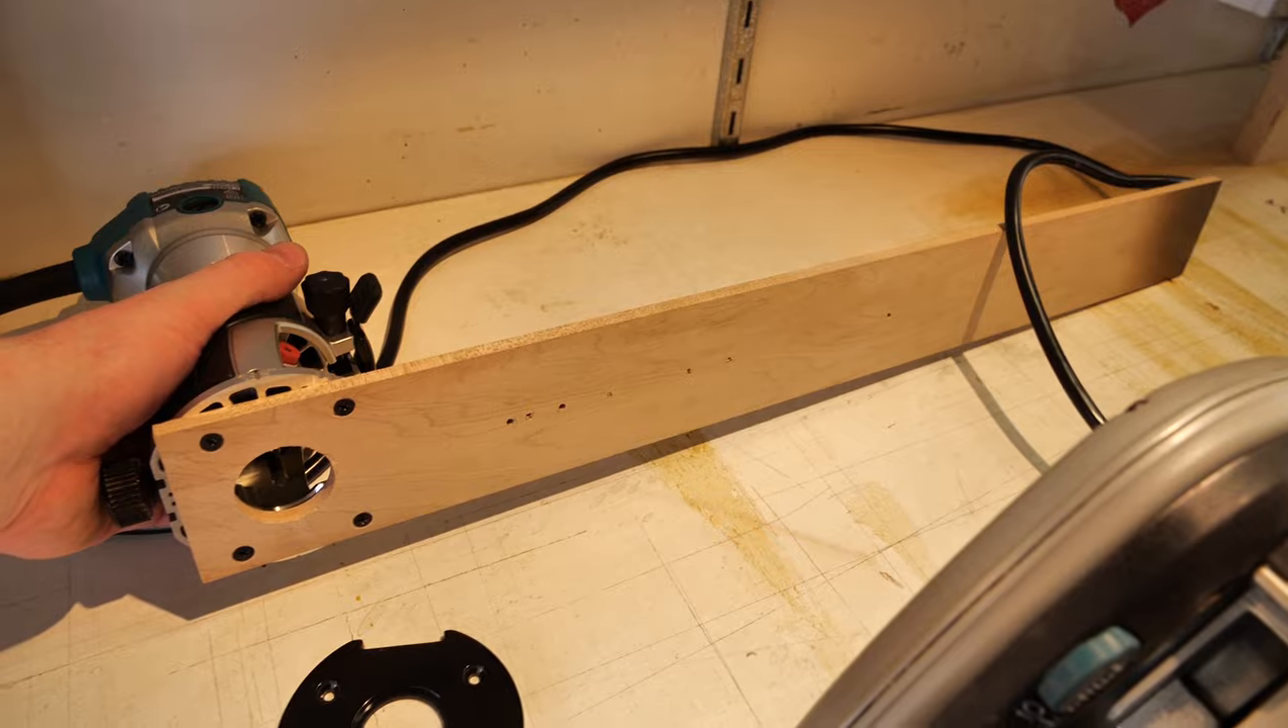I've got my little trimmer there, which I've removed the base of.